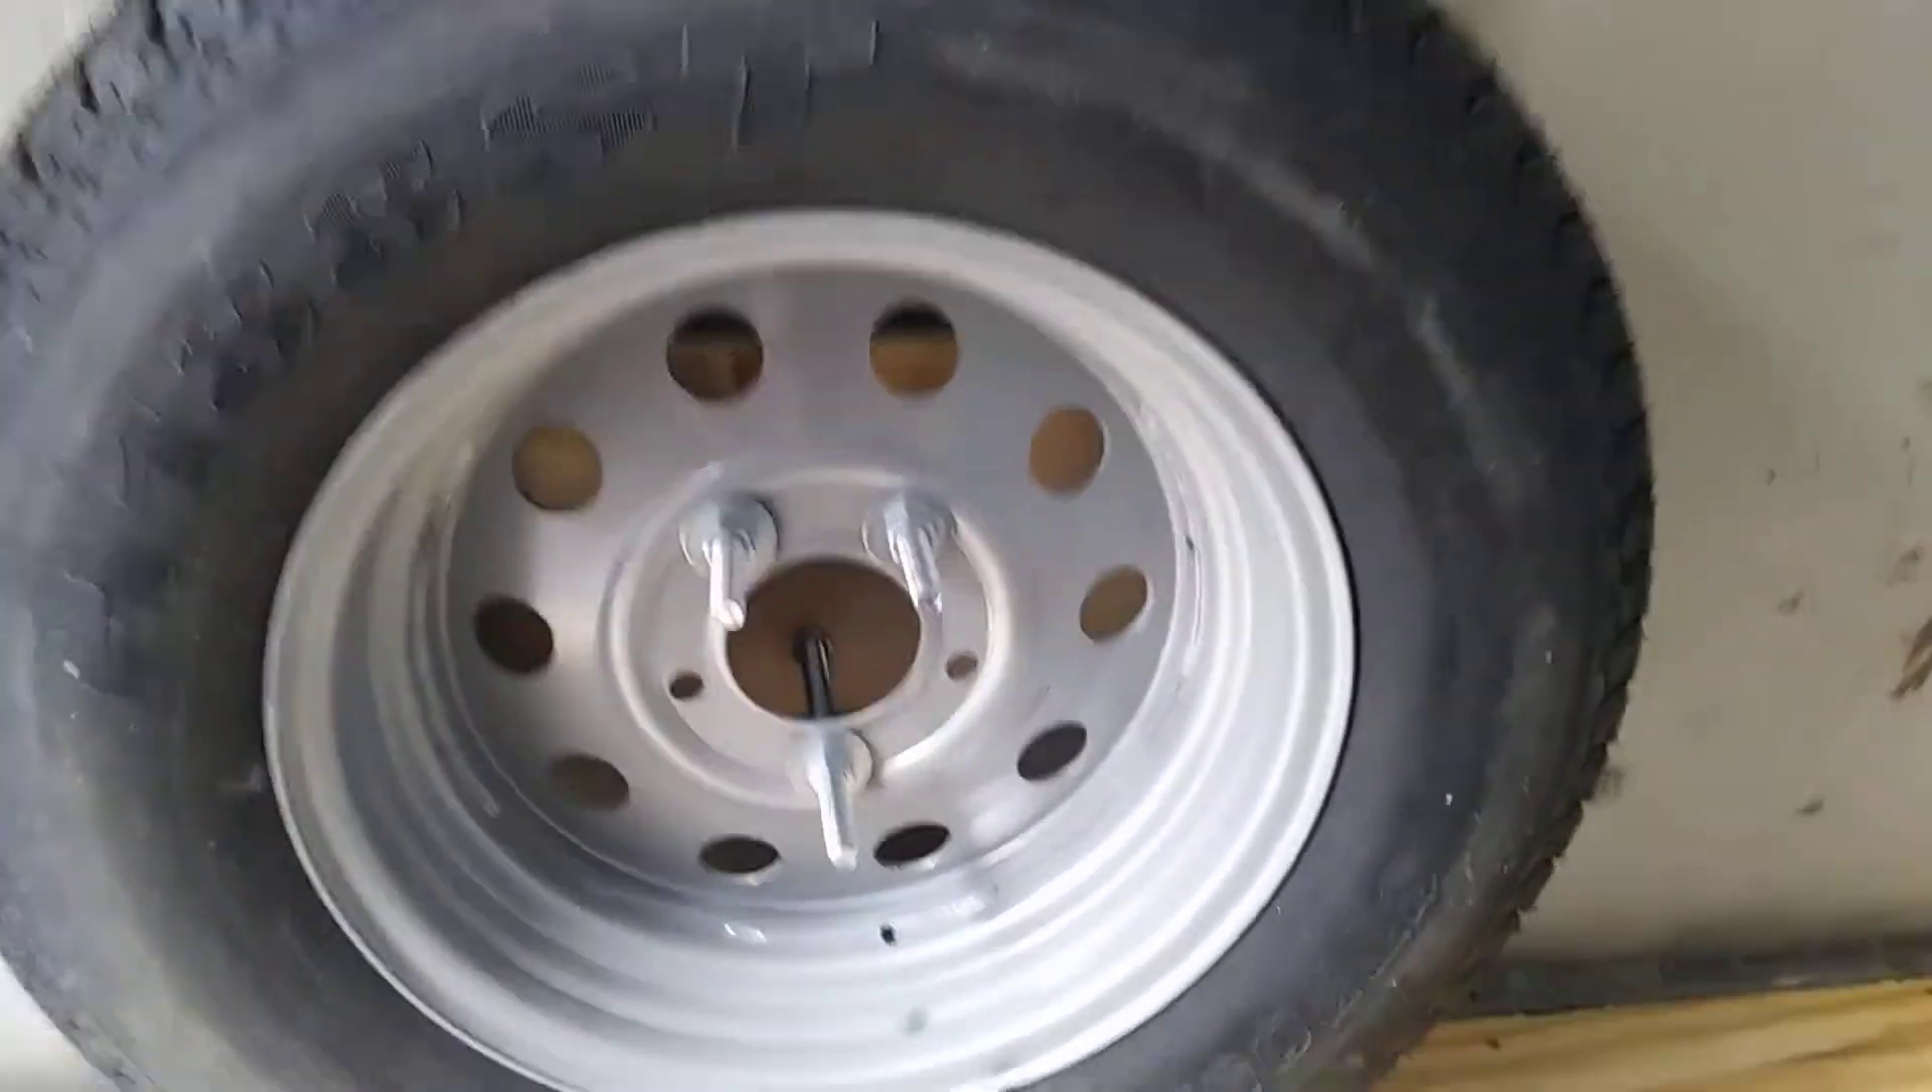So that's what it looks like for the tire not on there and then here's the tire on there and that's what it looks like with the tire on there.